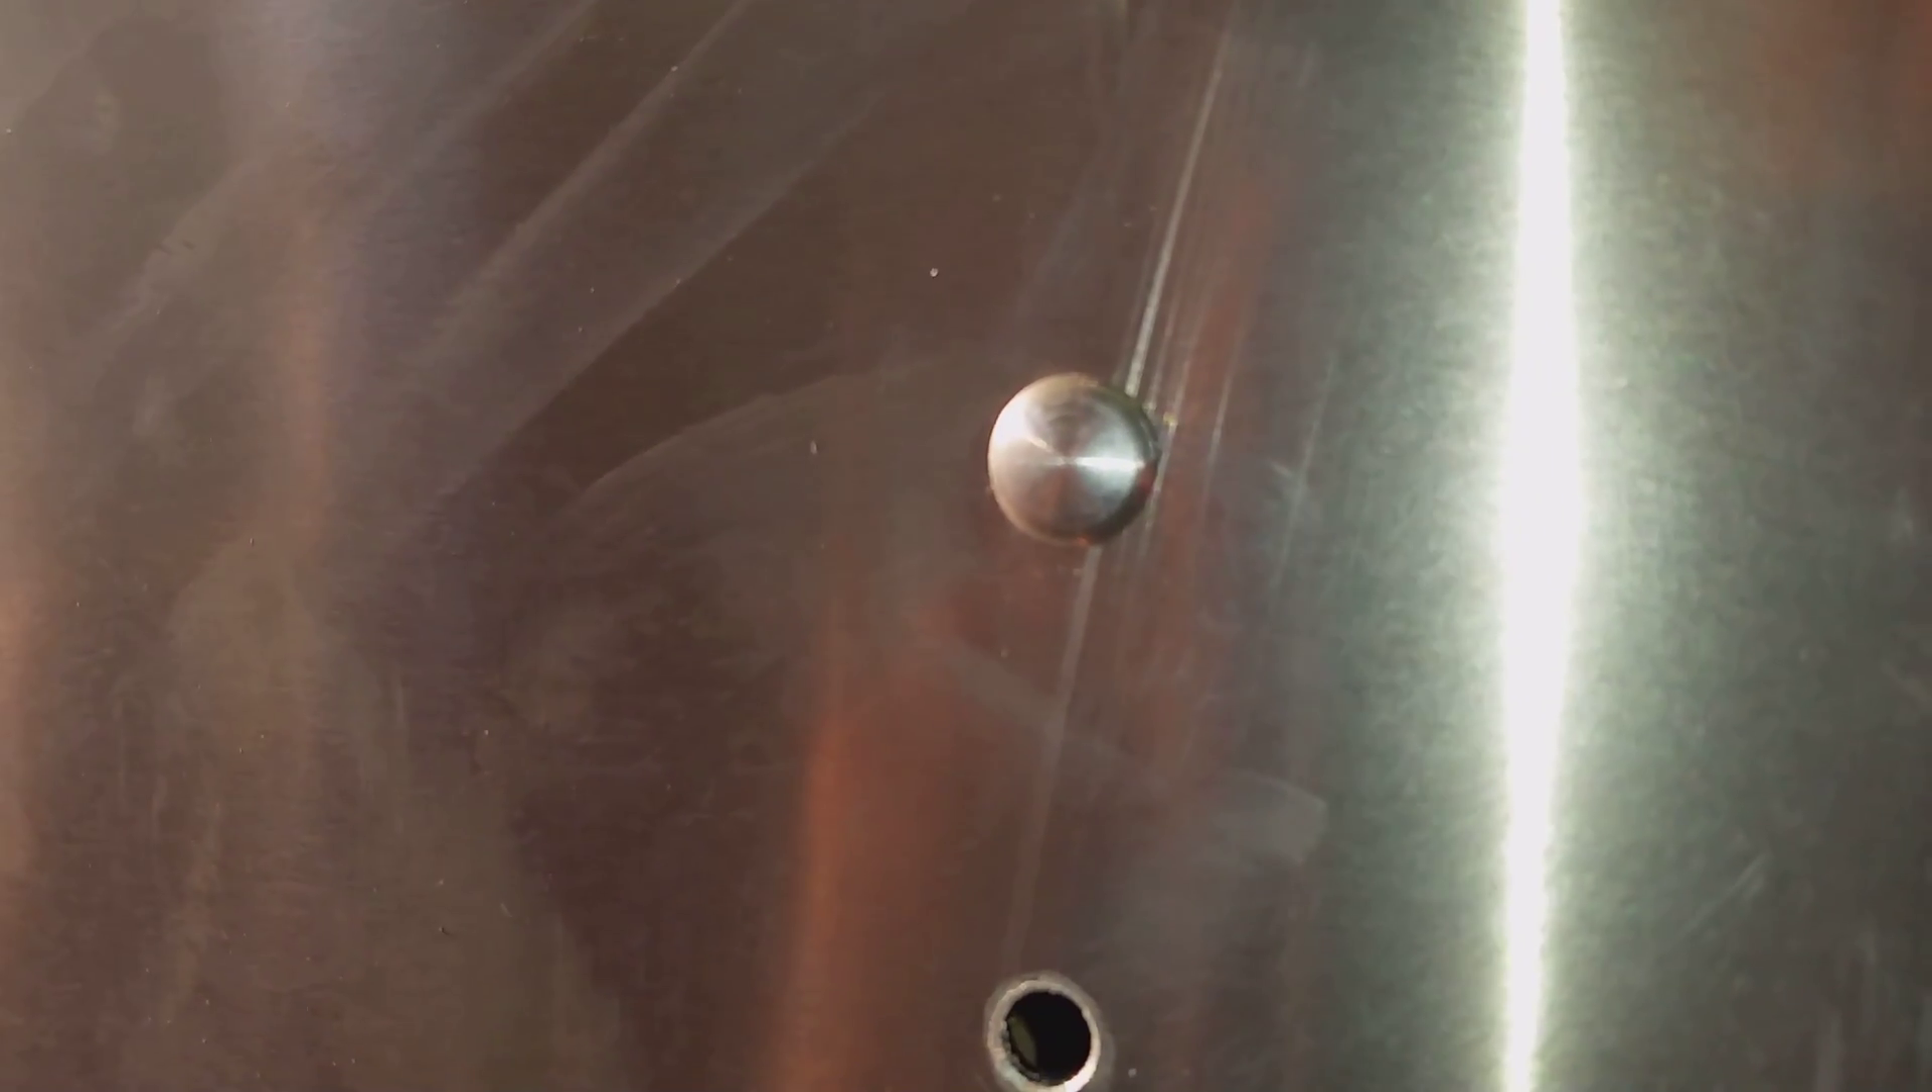Here's a finished rivet looks like a buck rivet.